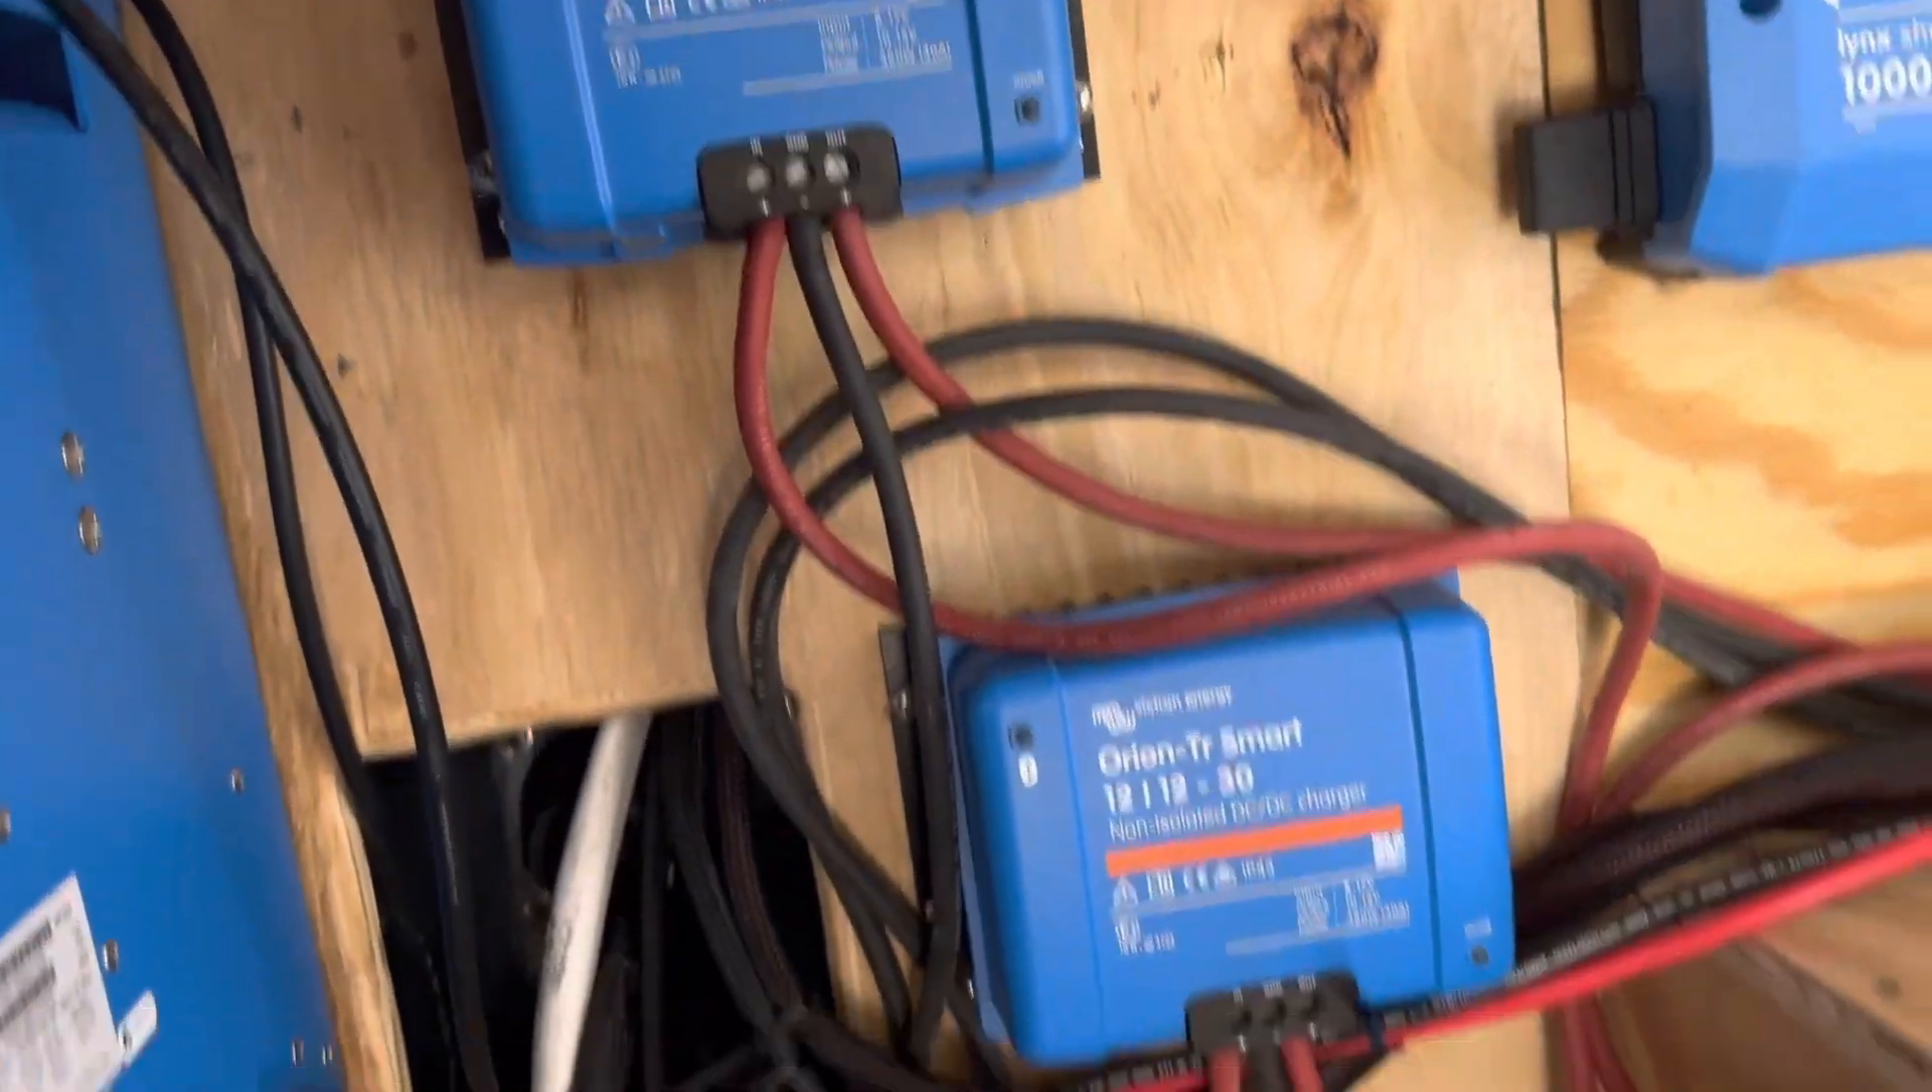So i got all the fuses and um the cables are kind of a mess right now because i haven't got any of the cable management stuff set so i'm just trying to get everything wired.